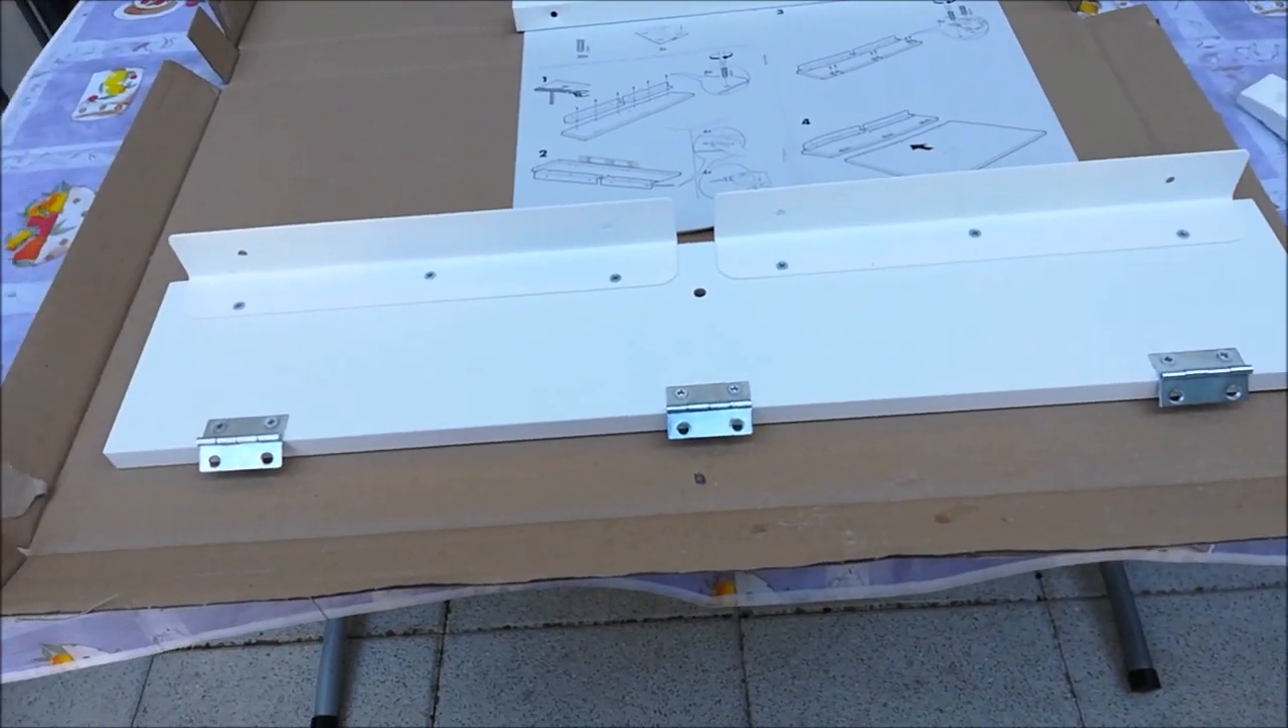Ecco qua, le tre cerniere sono state applicate.